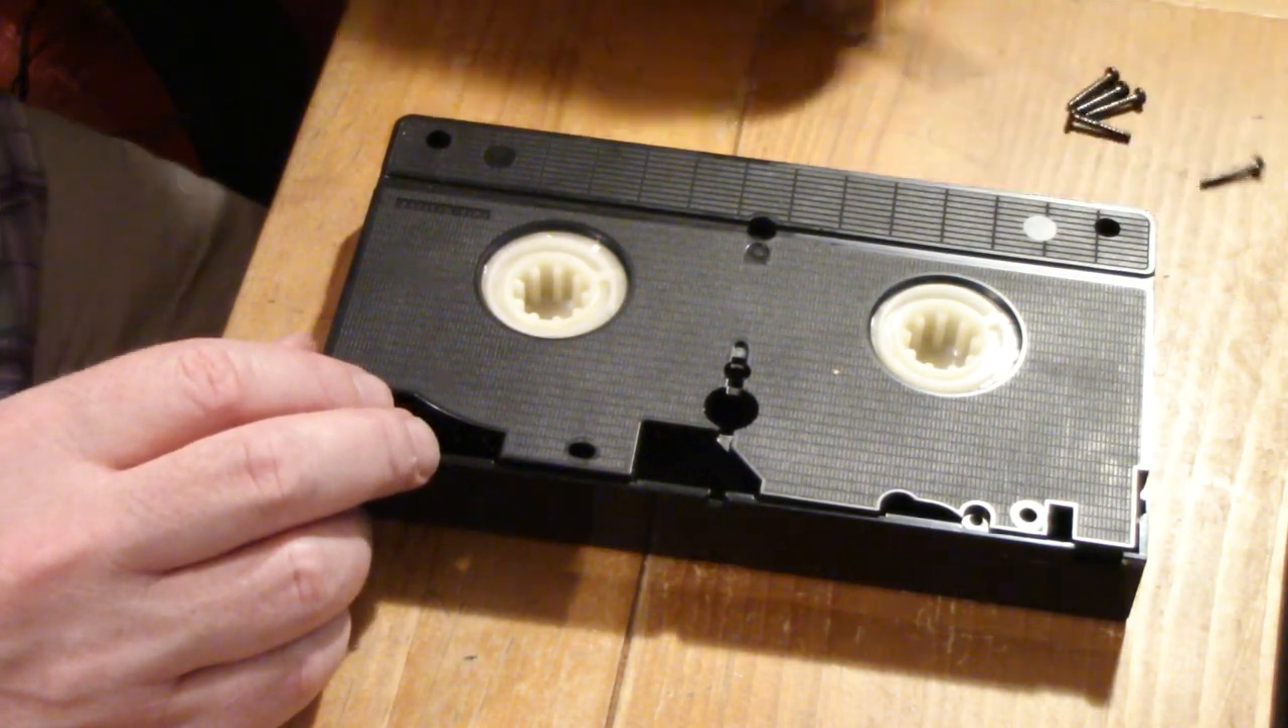Right, so we have the screws out.